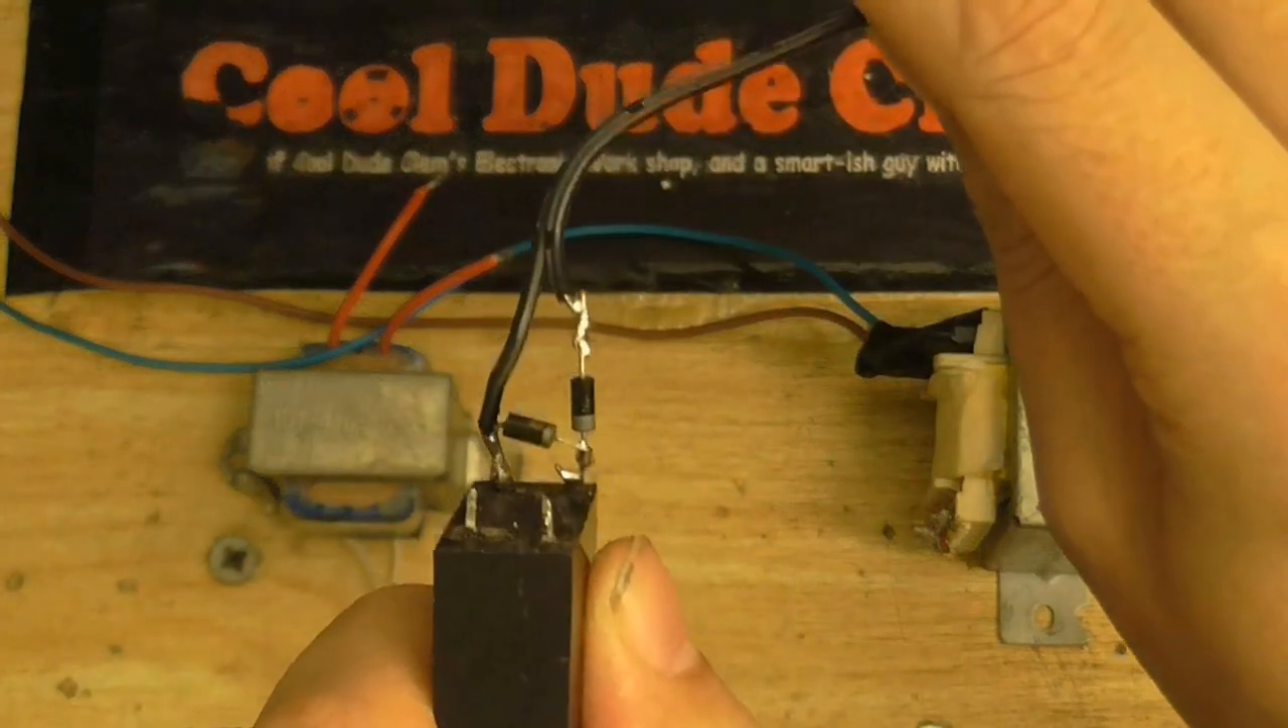So i've got my relay here with the two diodes i've already put those on there.